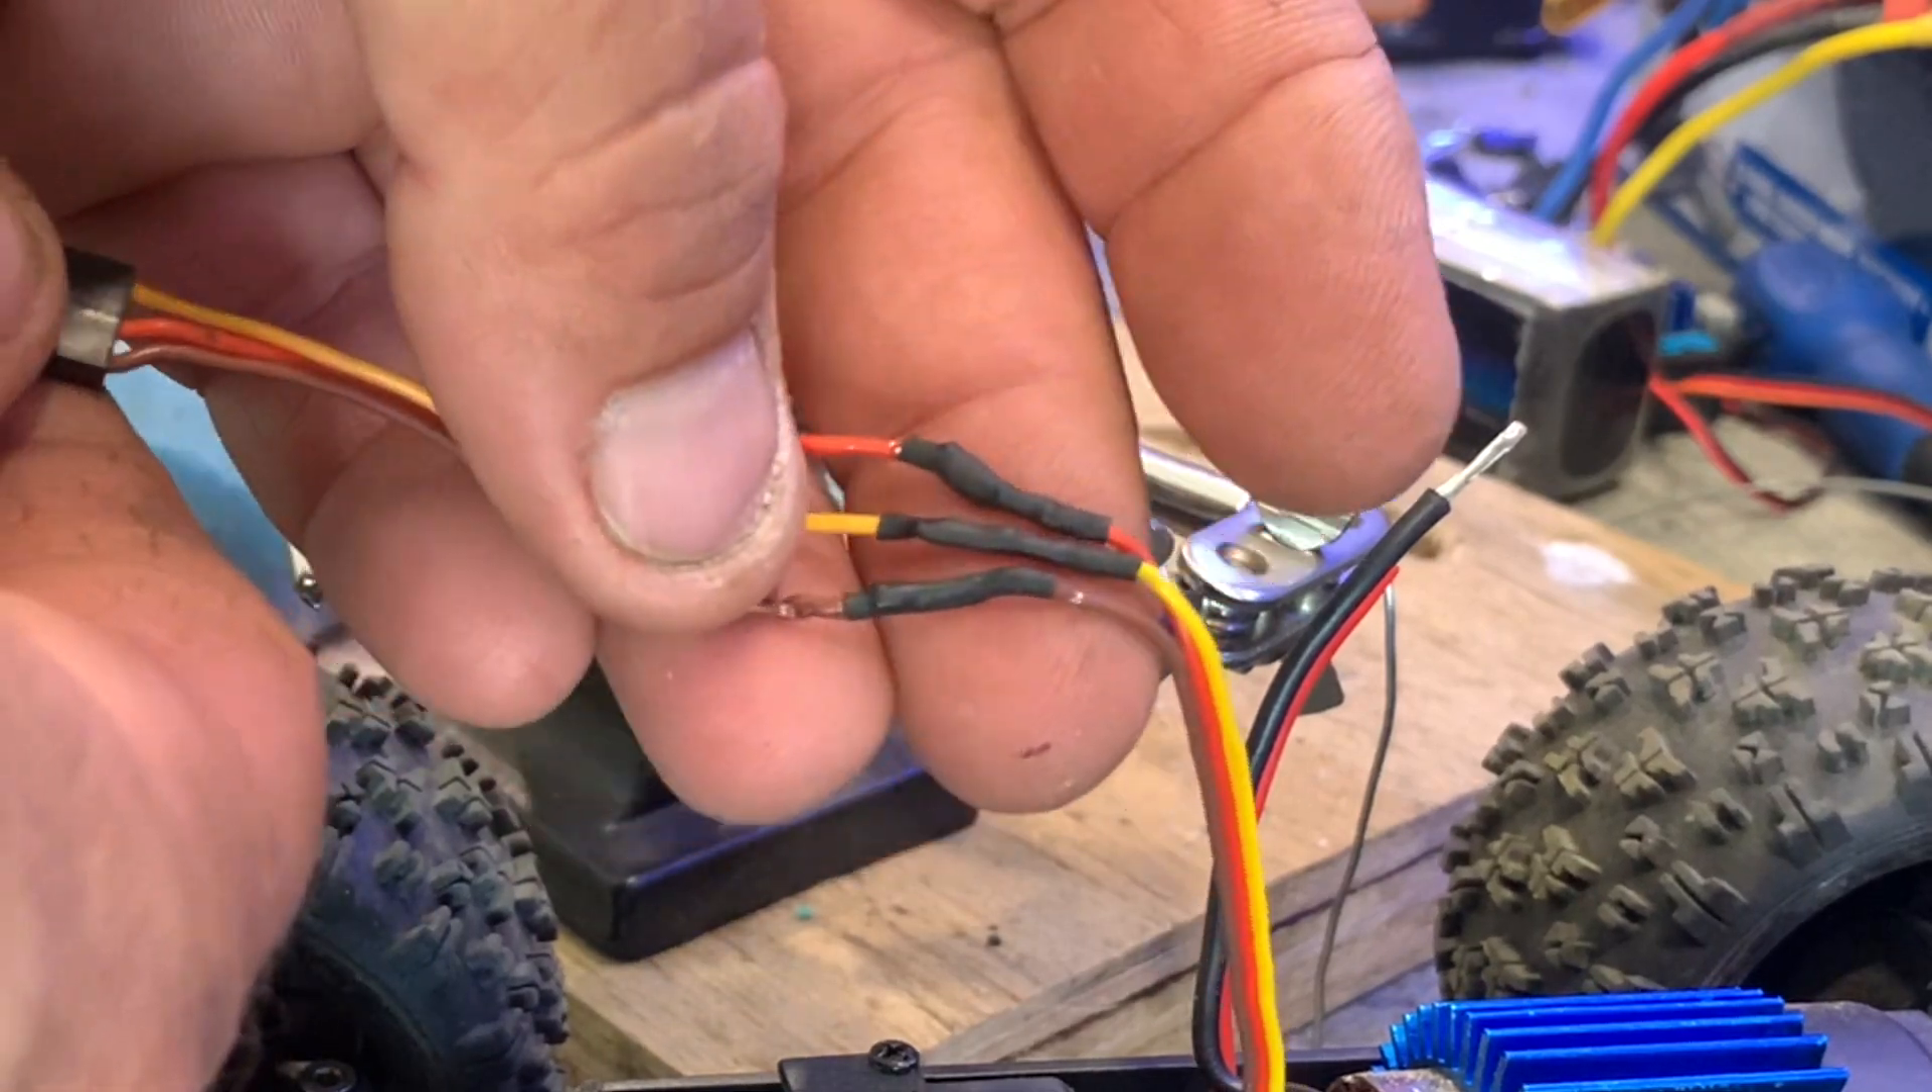So as you can see, I've put all the heat shrink over those three wires there for the steering servo.